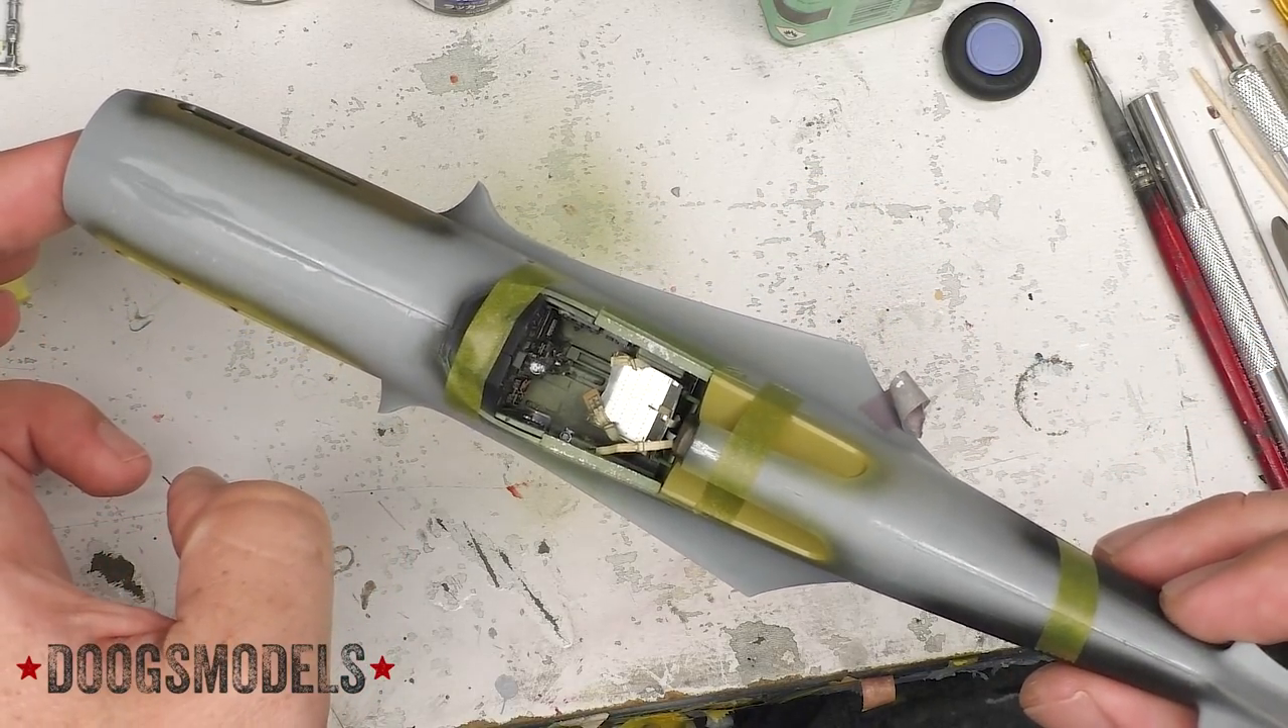Okay, the P40 fuselage is all closed up. Overall, it went together pretty well.